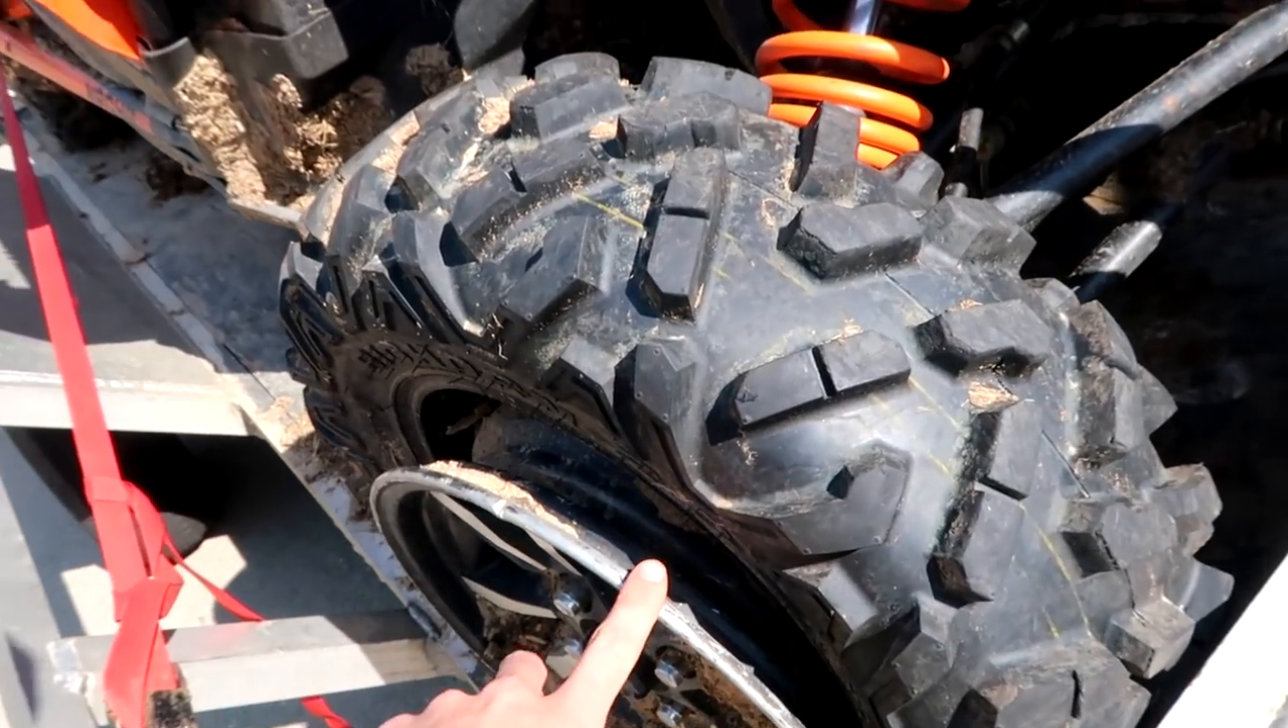So as you can probably see, Crush's tire isn't on the rim right now.